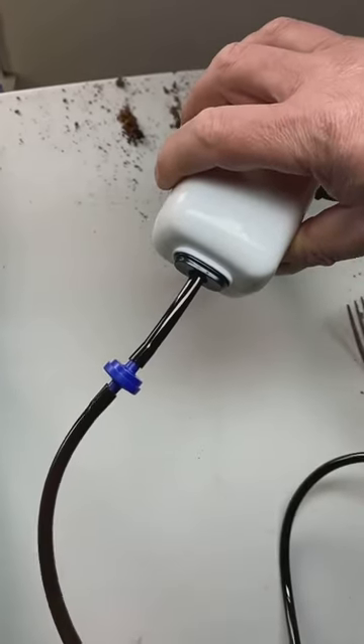So this little piece of tubing goes into the air pump, just like that, and you're all done with the connection to the air pump.